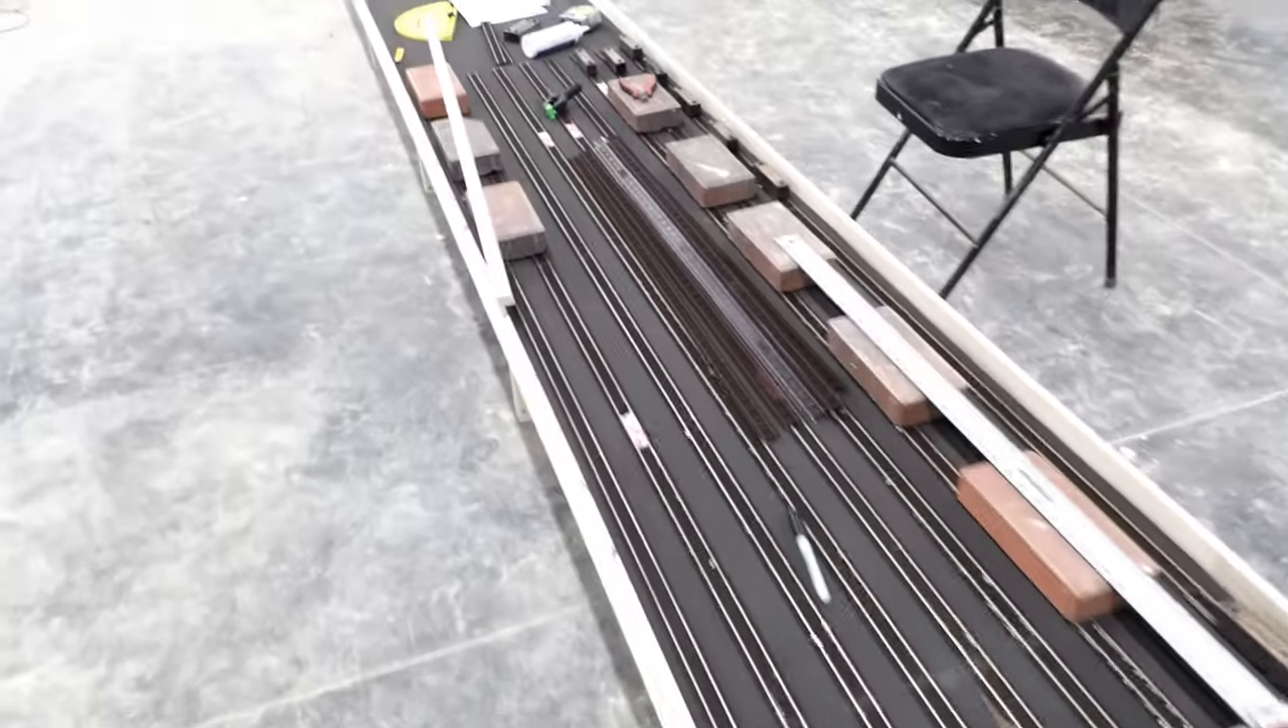Well that is the first 13 feet of staging yard laid. All nine tracks.